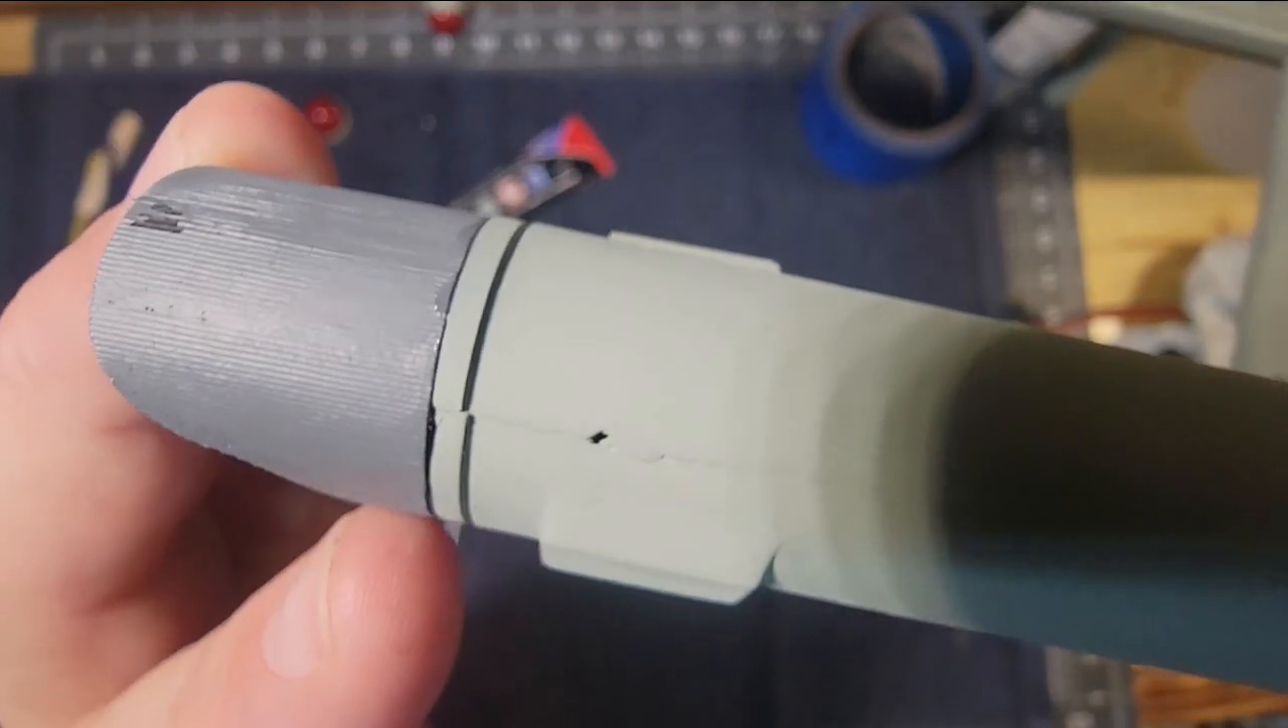You can see, these lines here, they just don't quite line up, and that is unfortunate.